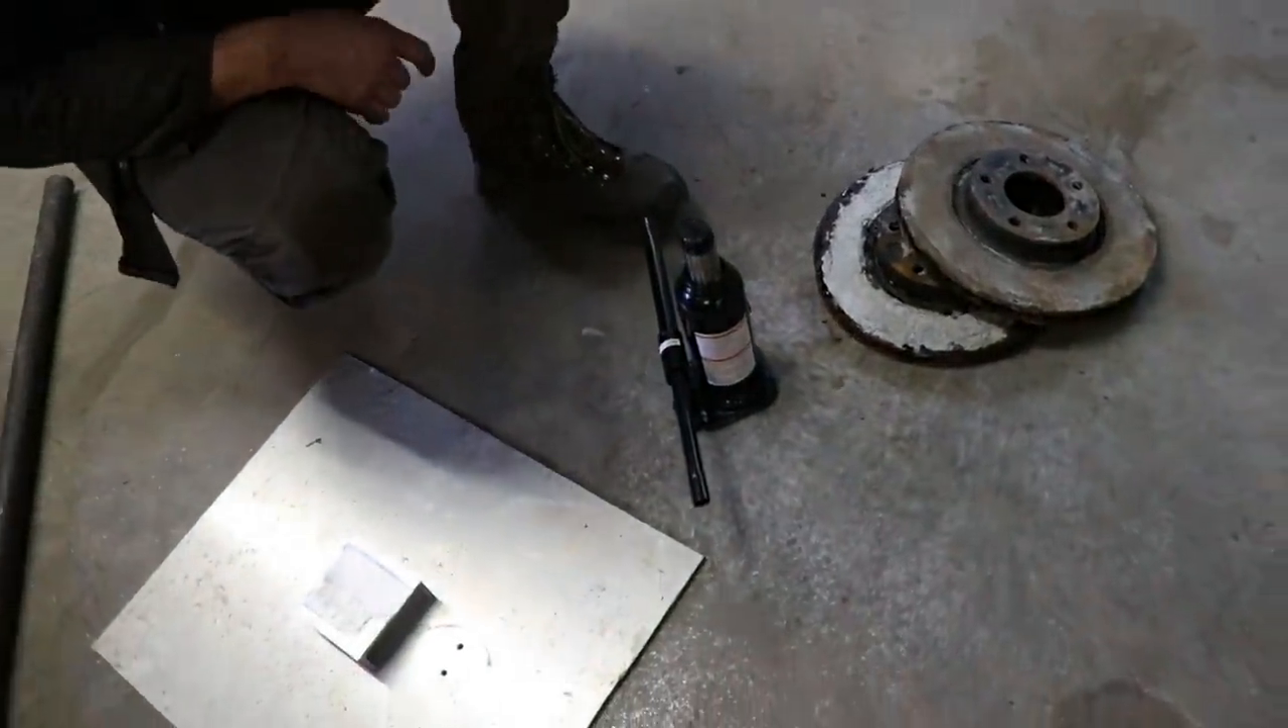He won't be driving for a while because he lost his license, so we took the front rotors off his car.